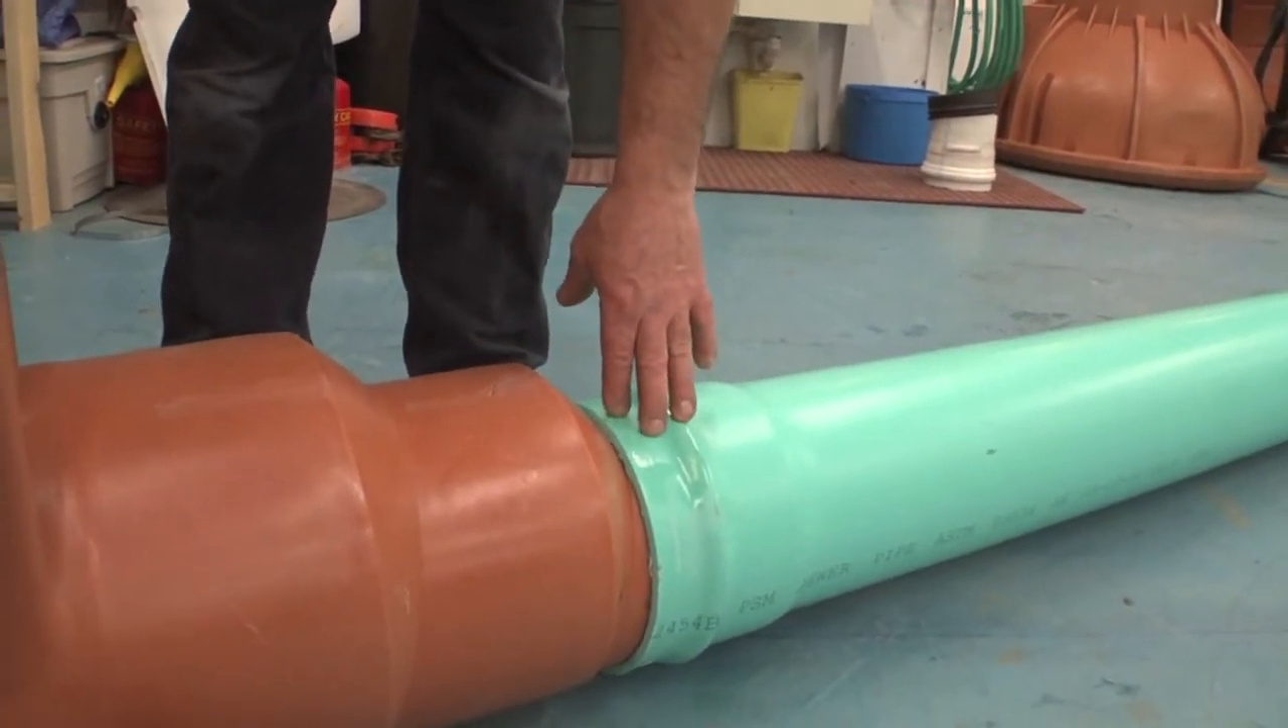We've belled the spigot into the hub of the pipe and now it's sealed.